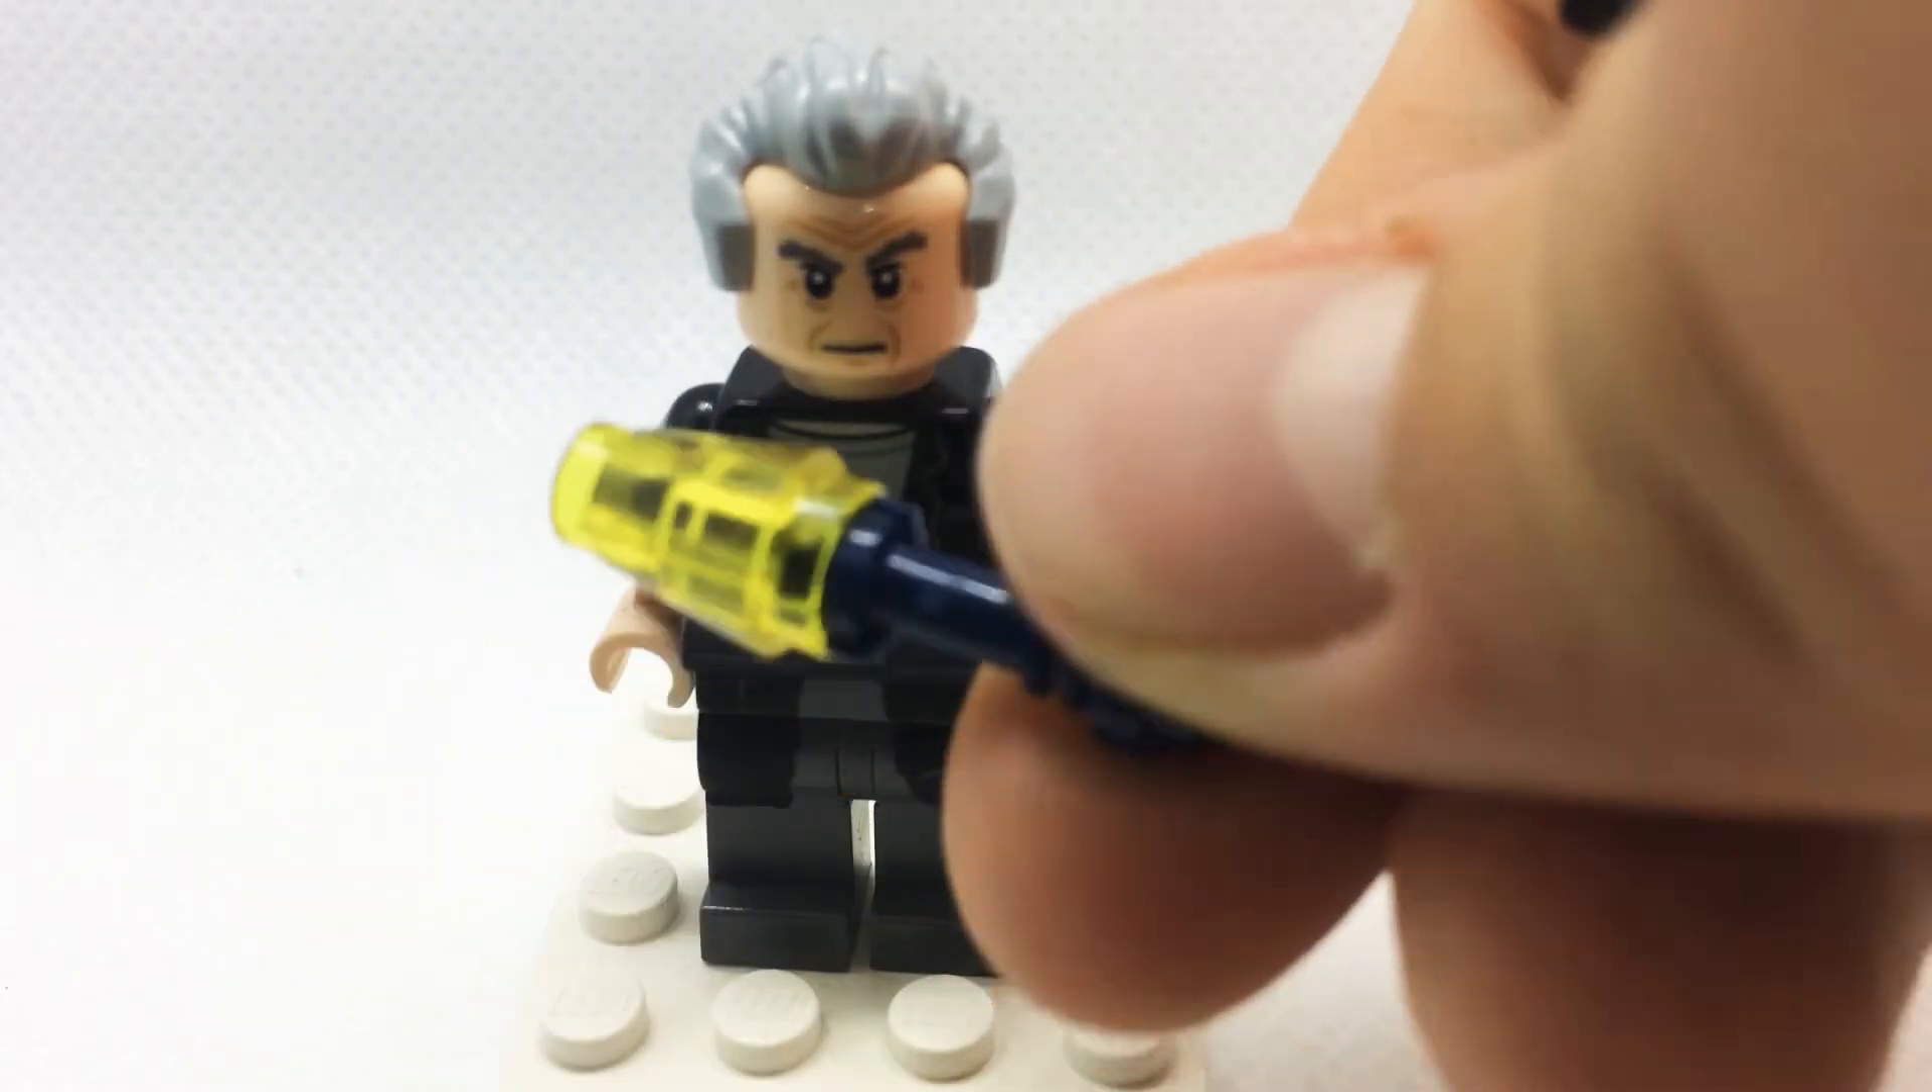All I did was I took a dark blue lightsaber hilt and I stuck a yellow cone piece to it.